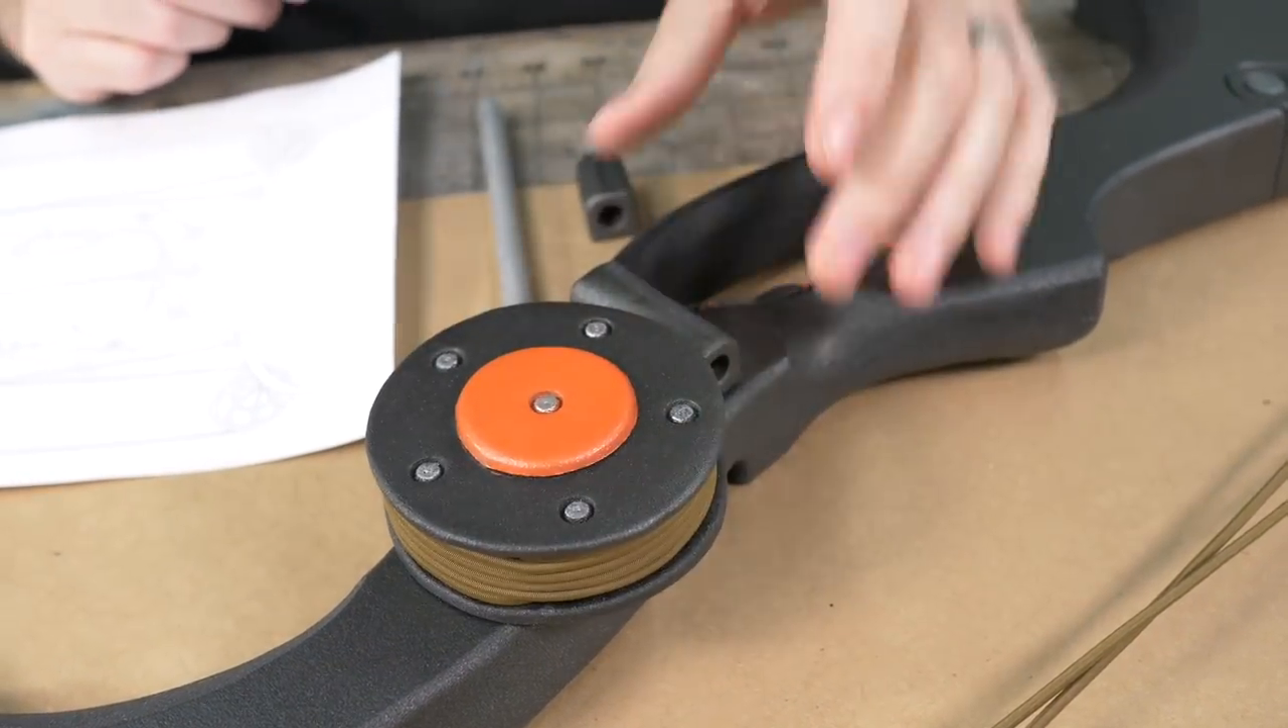And we got ourselves a cool looking winch. Perfect. That's all put together and it's time to attach this and the other little bits of accessories to our bow.